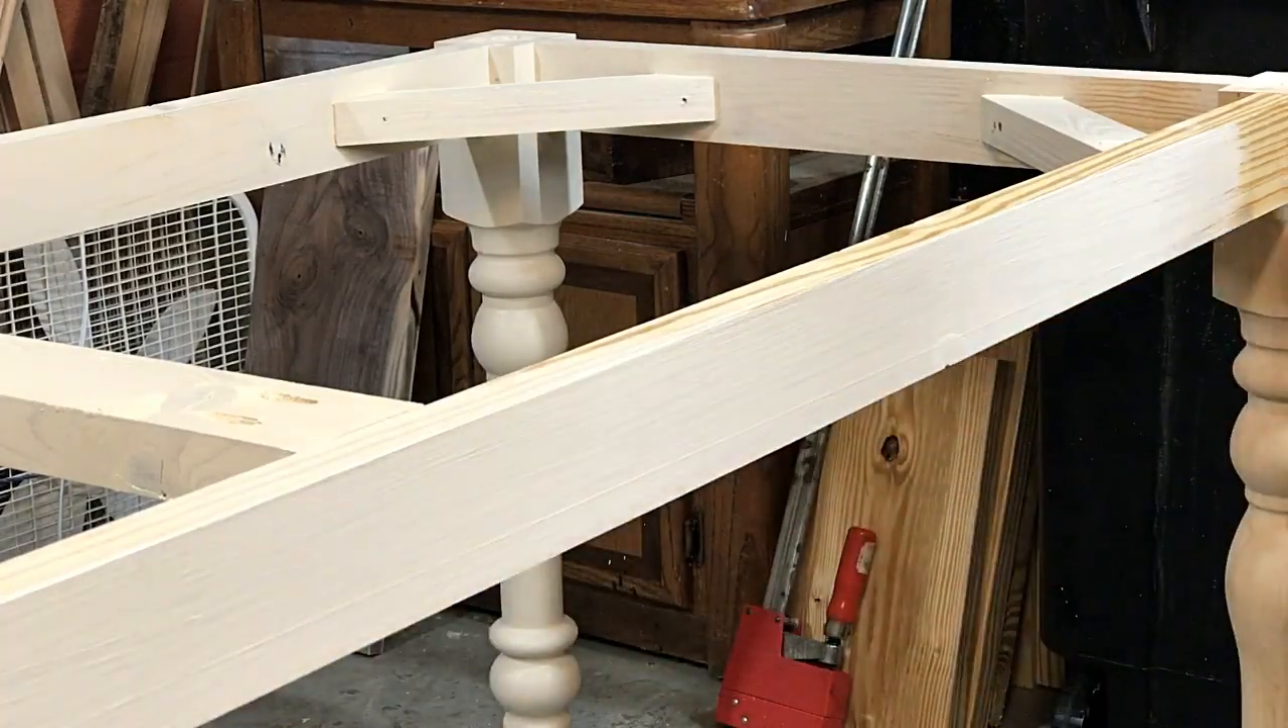And there you go you can see the mitered corner pieces that I add that are inside and underneath the table so they don't show.